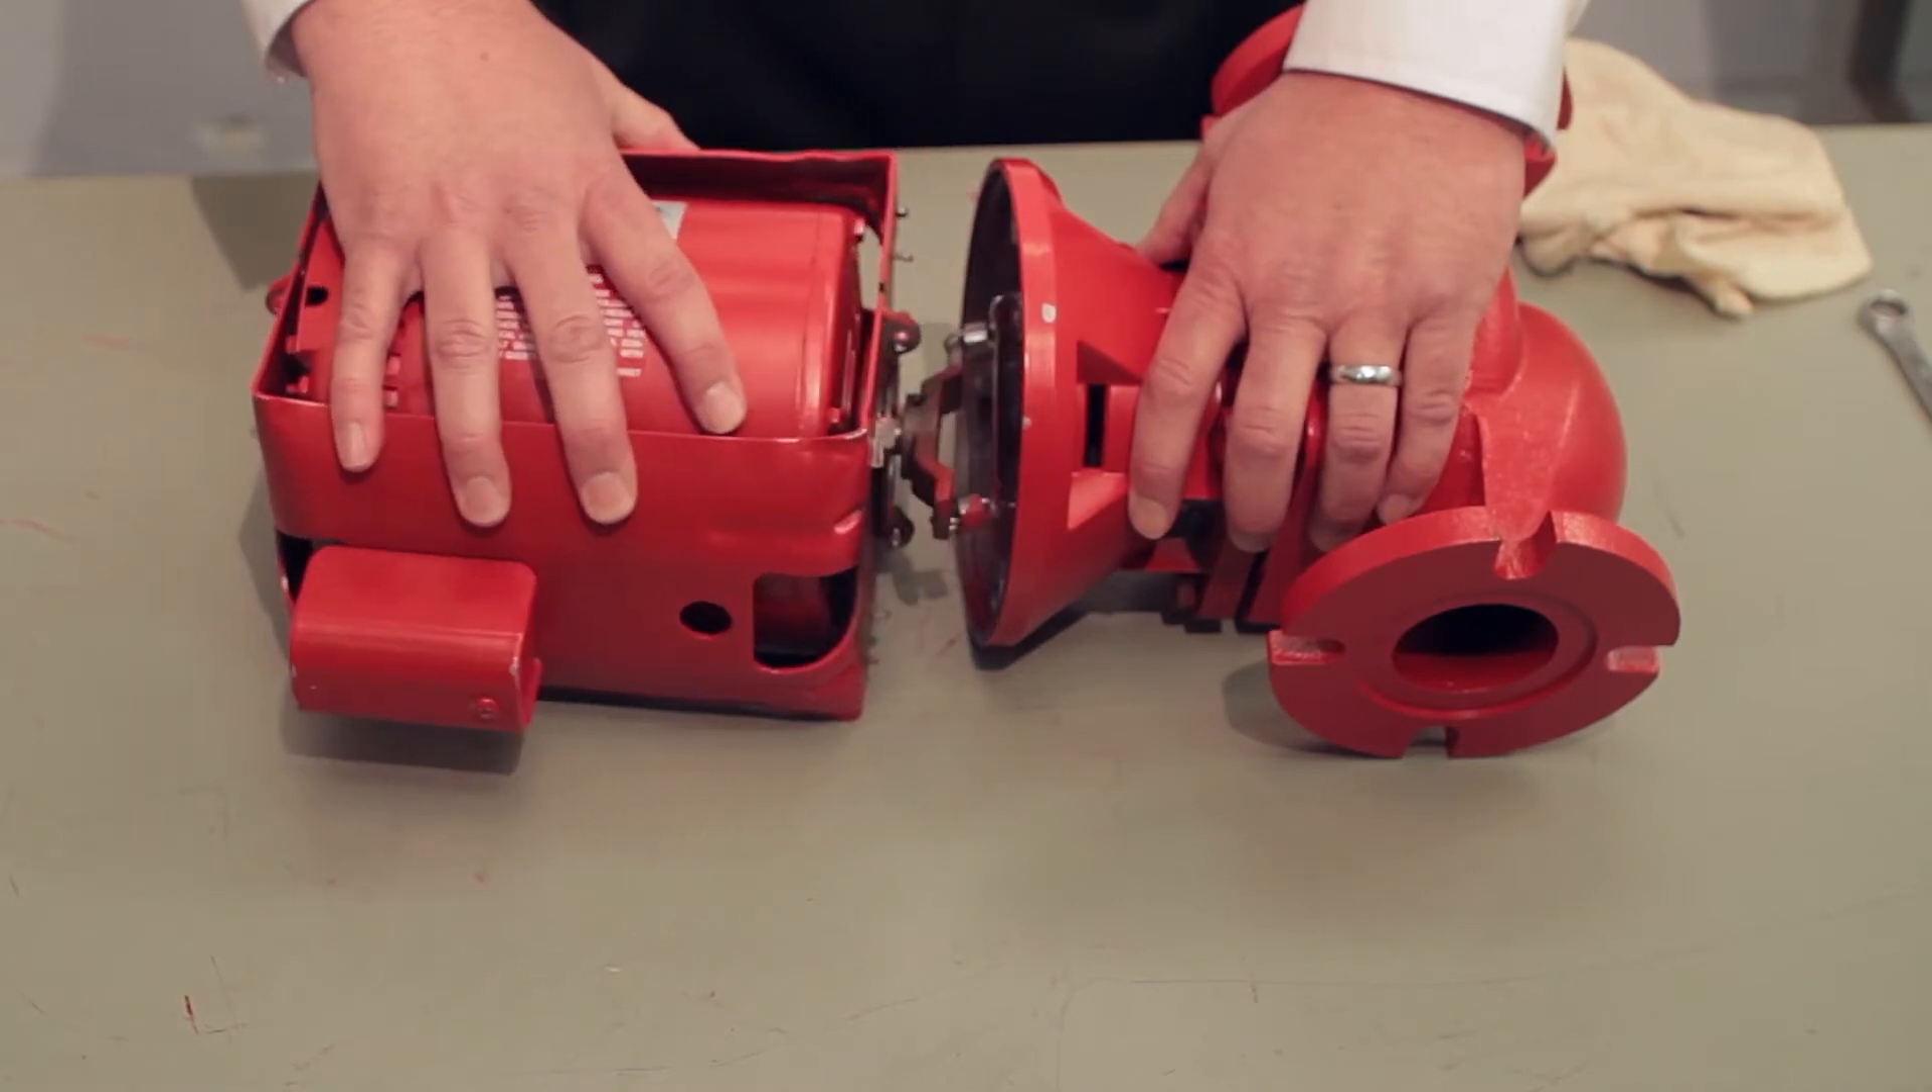Once the final bolt is removed, the motor is free from the back end of the bearing assembly and the rest of the pump.